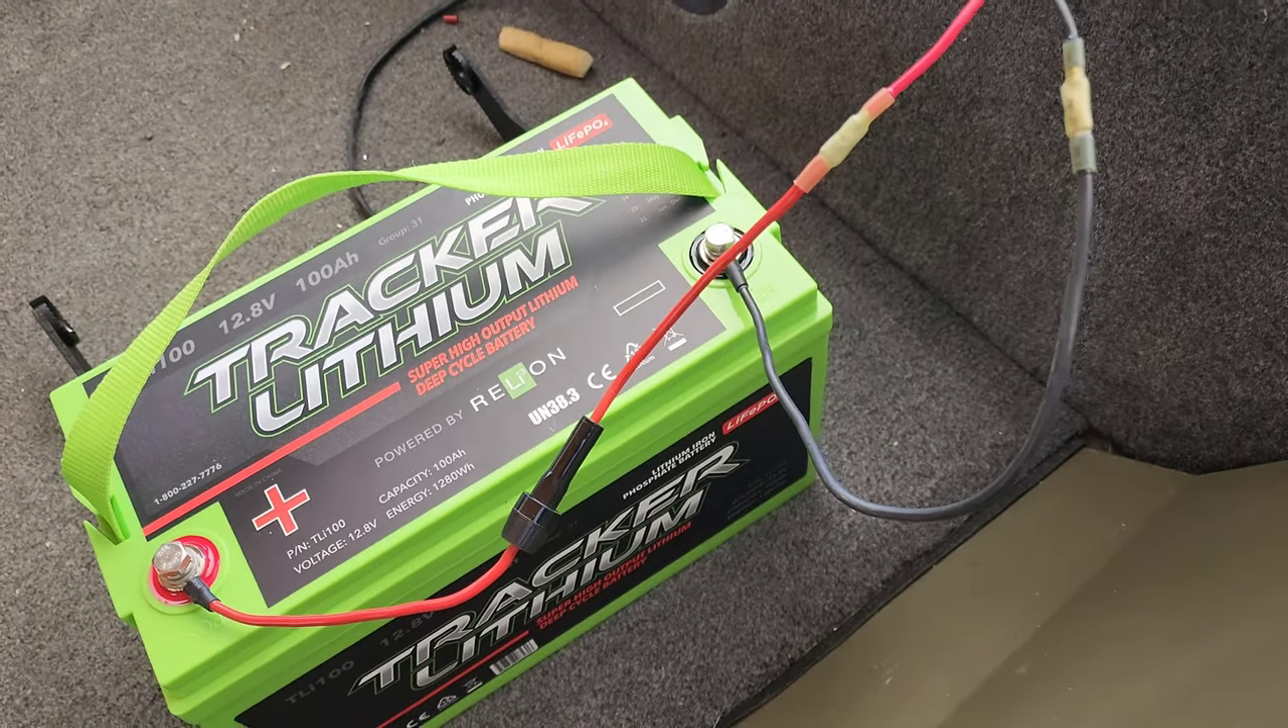The leads from the factory from Hummingbird were only so long coming out. So I just extended those.